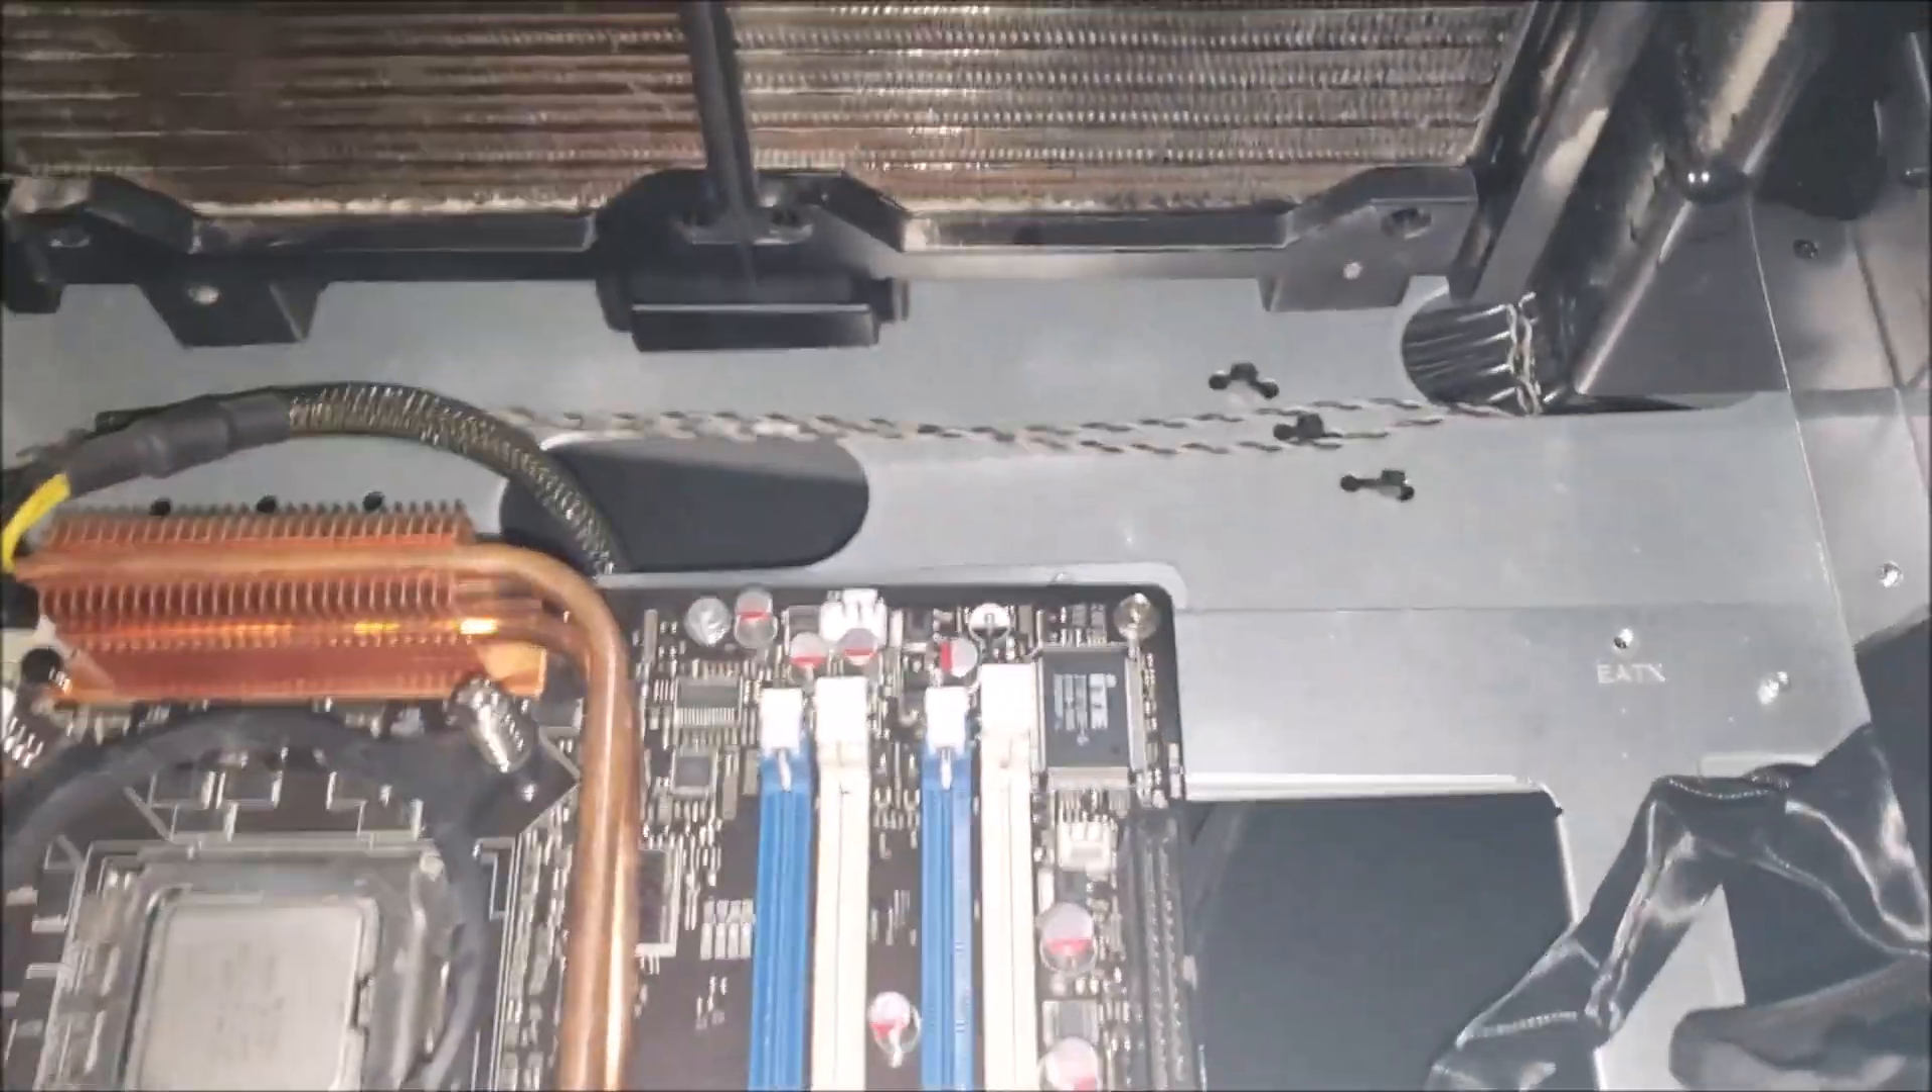Radiator is in place.